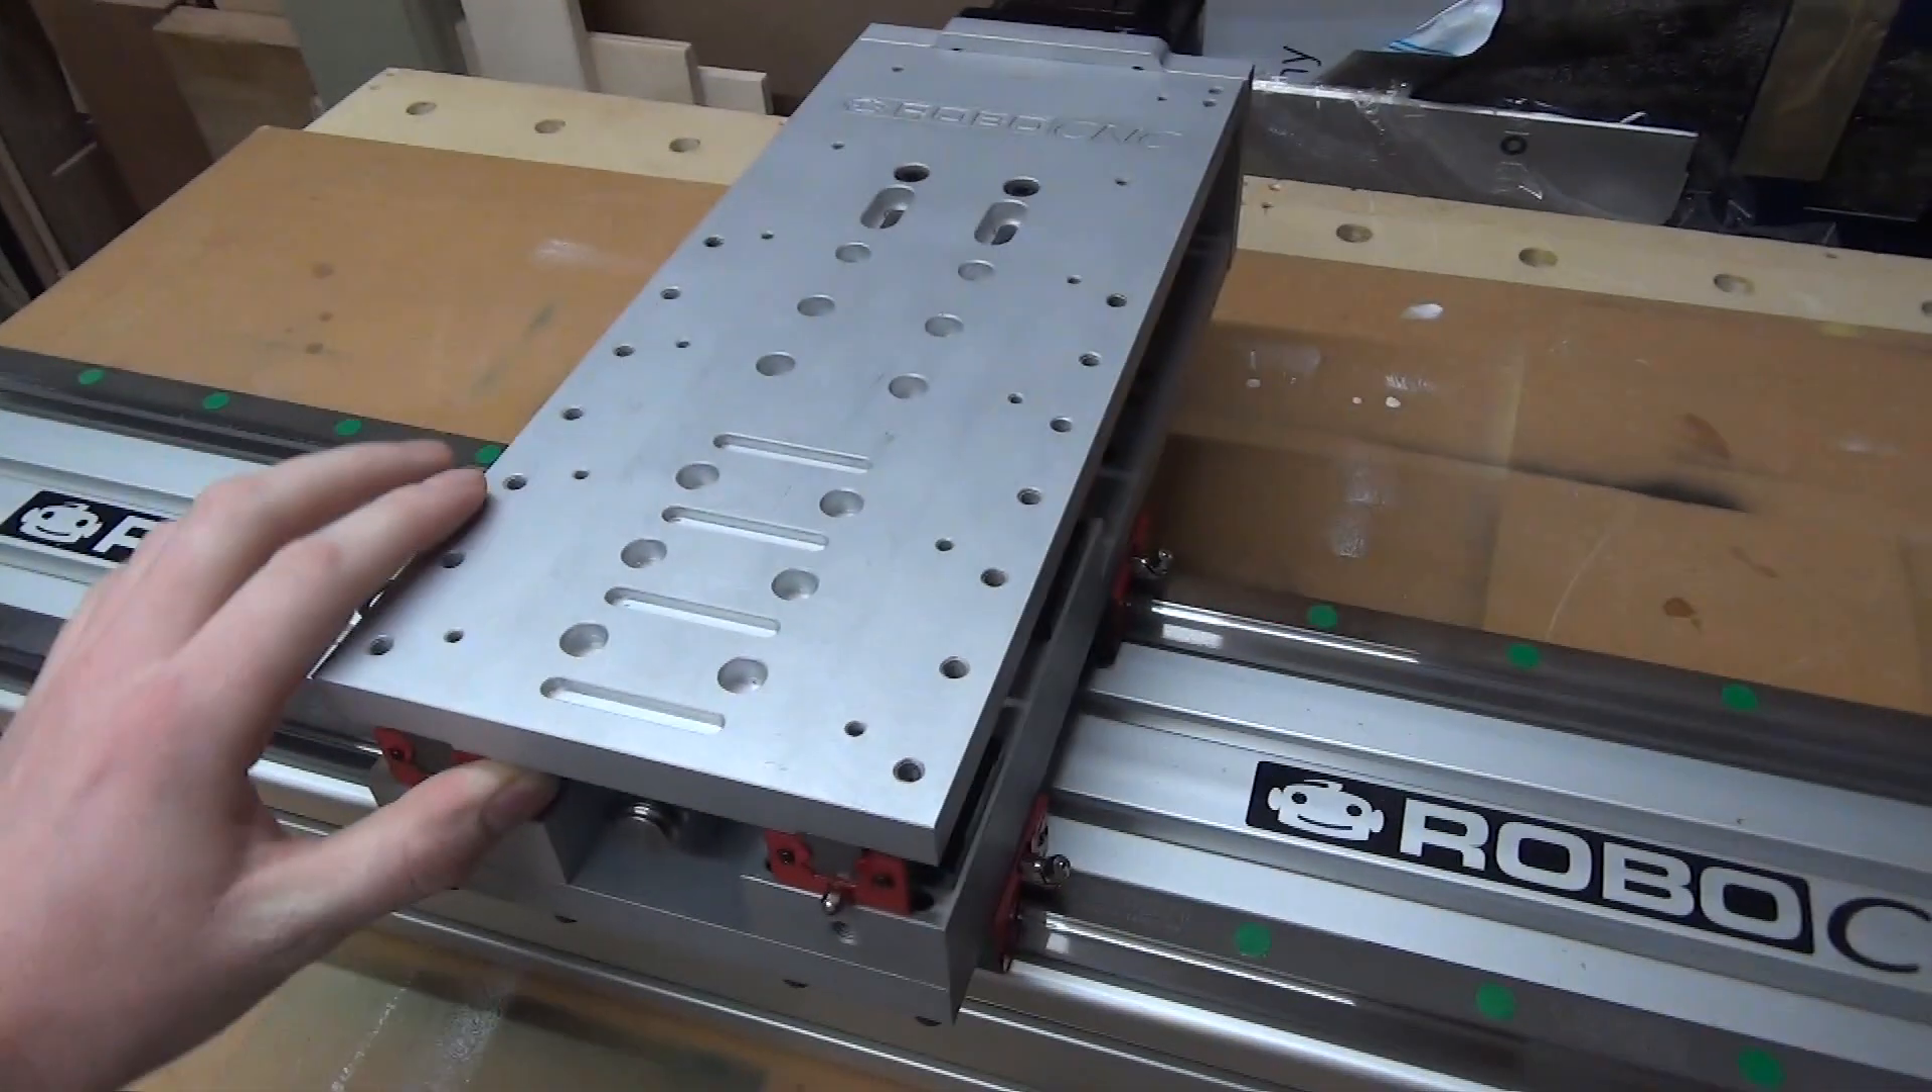So with the green caps in and the stickers on the item profile, it's starting to look like something.